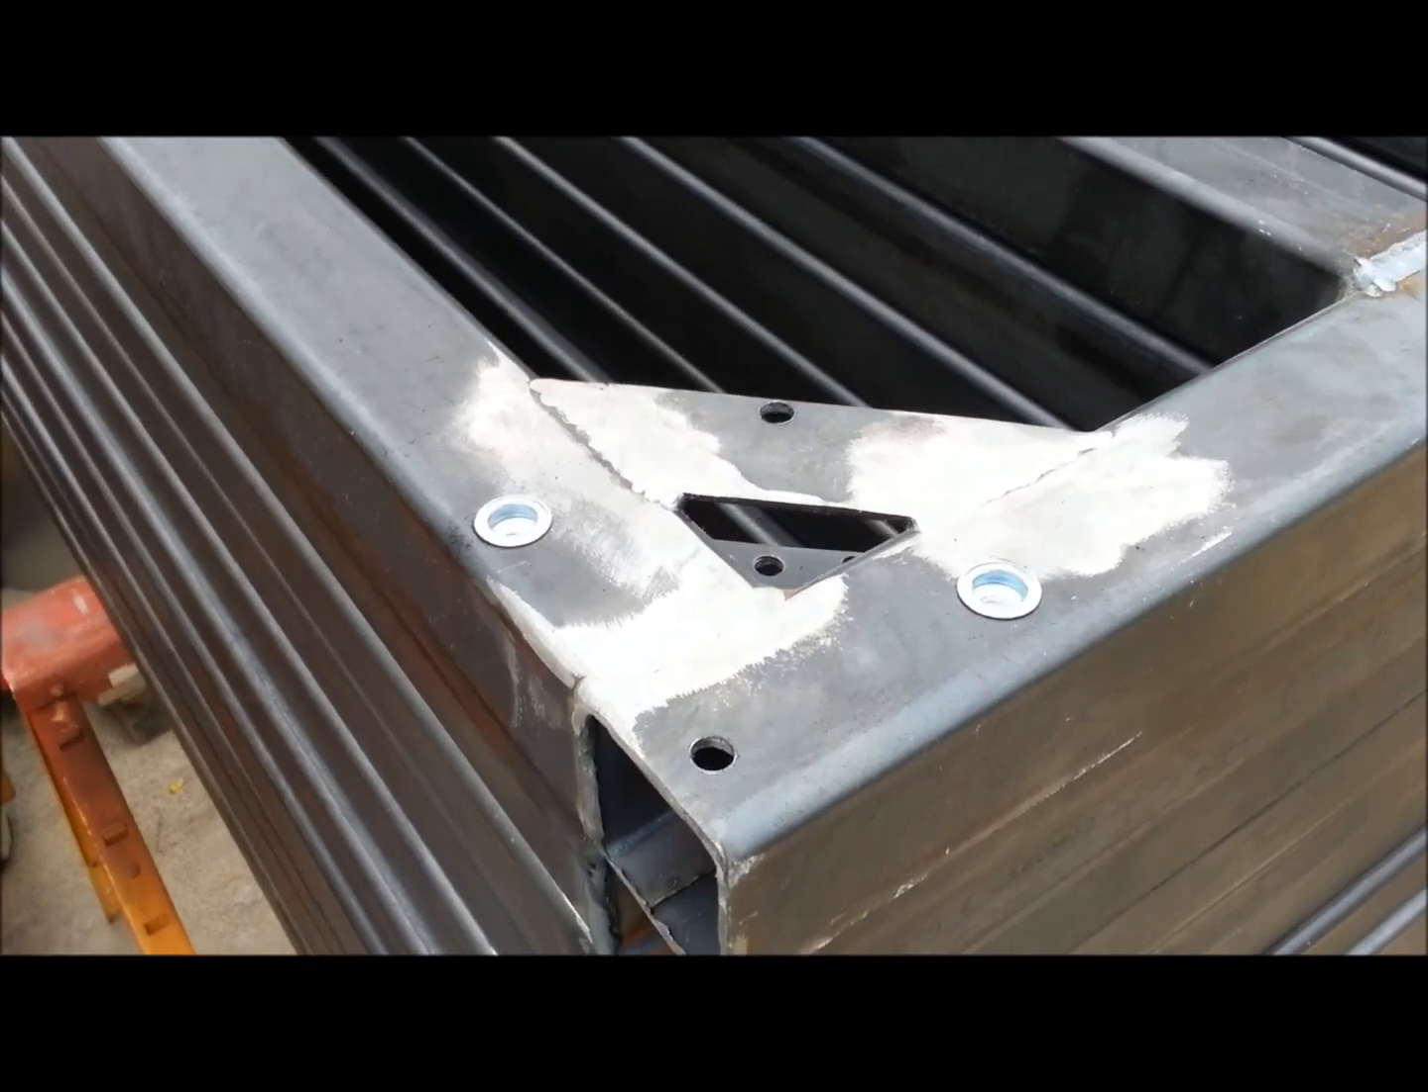So, there's the stack of bases. These already have the nutserts in.